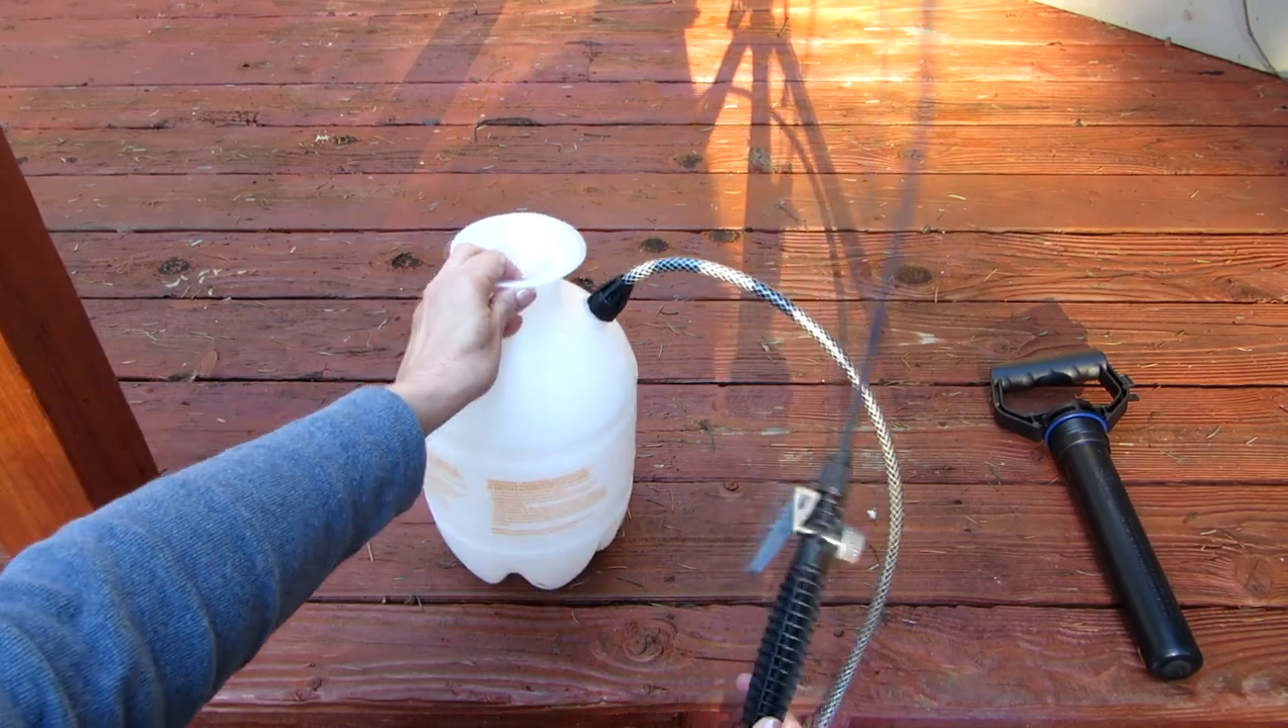And there you go you have the whole entire hose assembly put together.